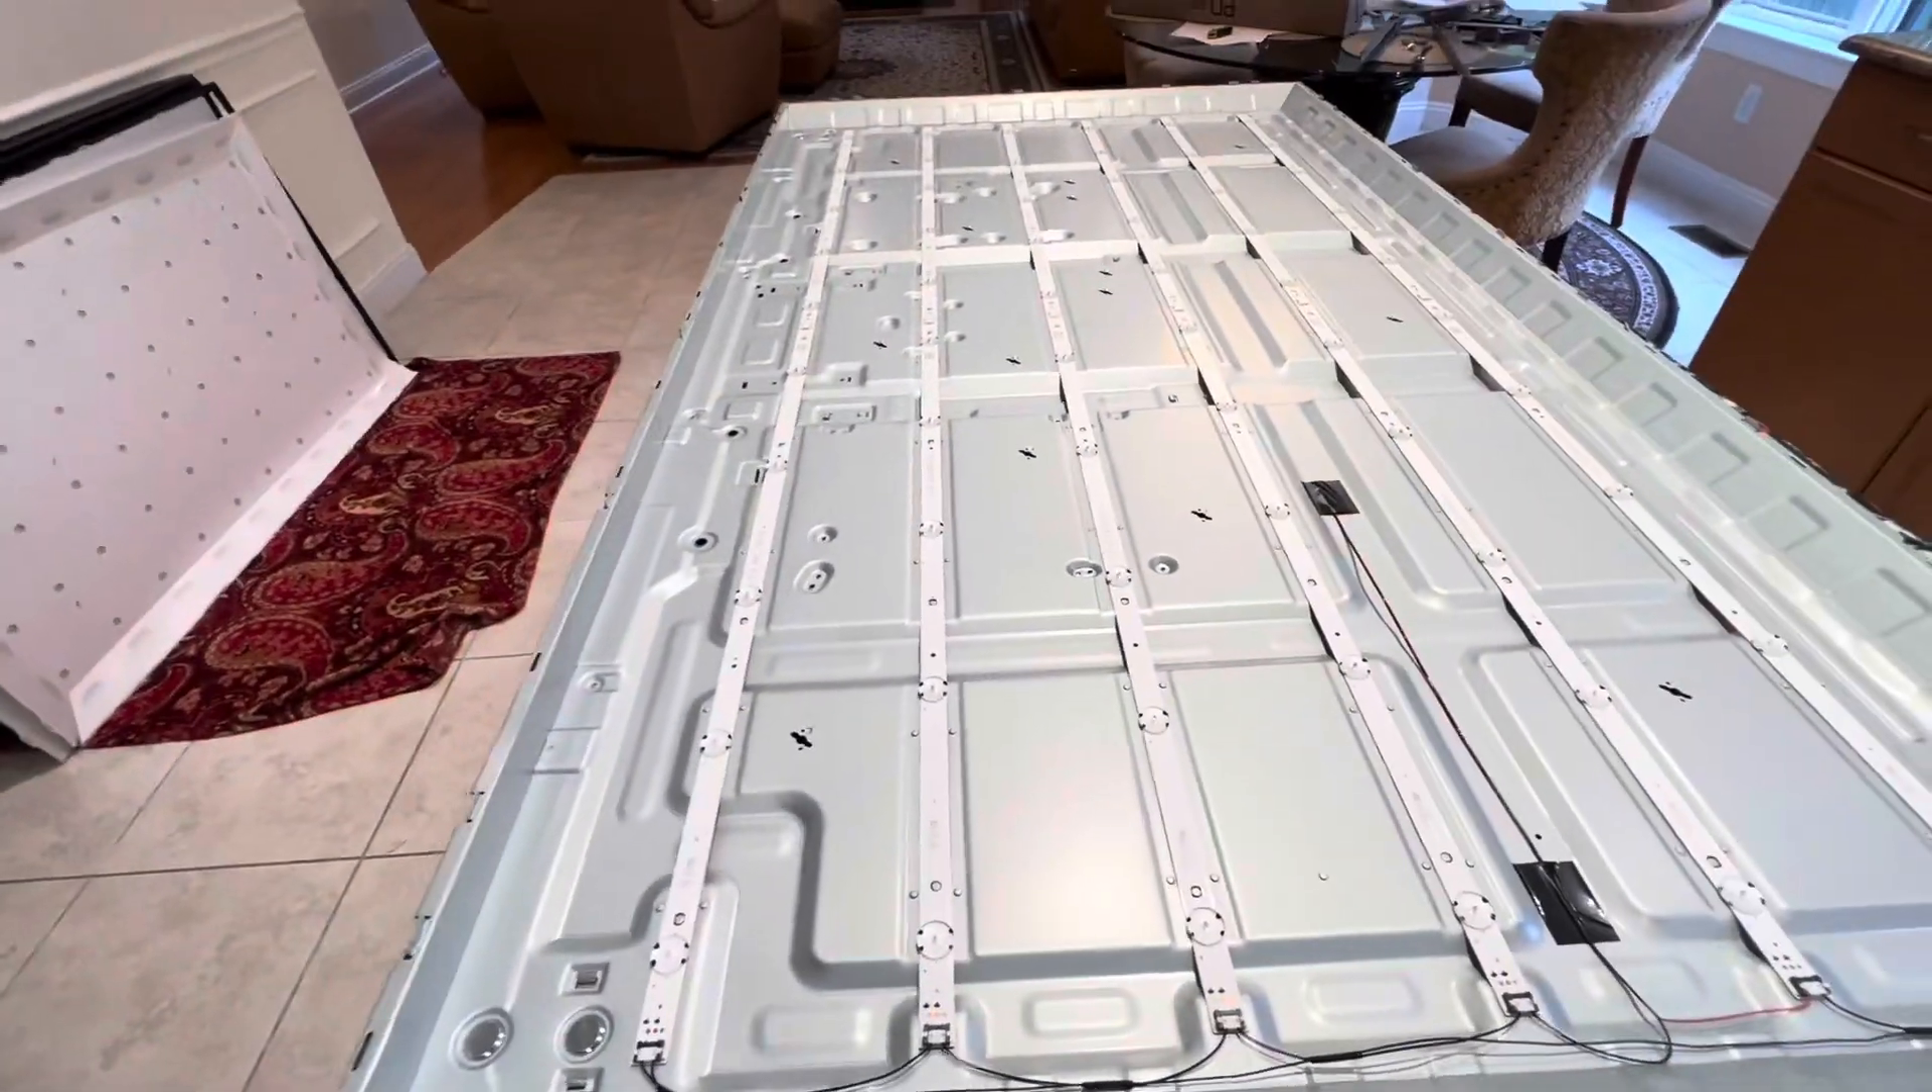Okay and now we have access to our all of our uh led lights and they only illuminate two colors white and blue.